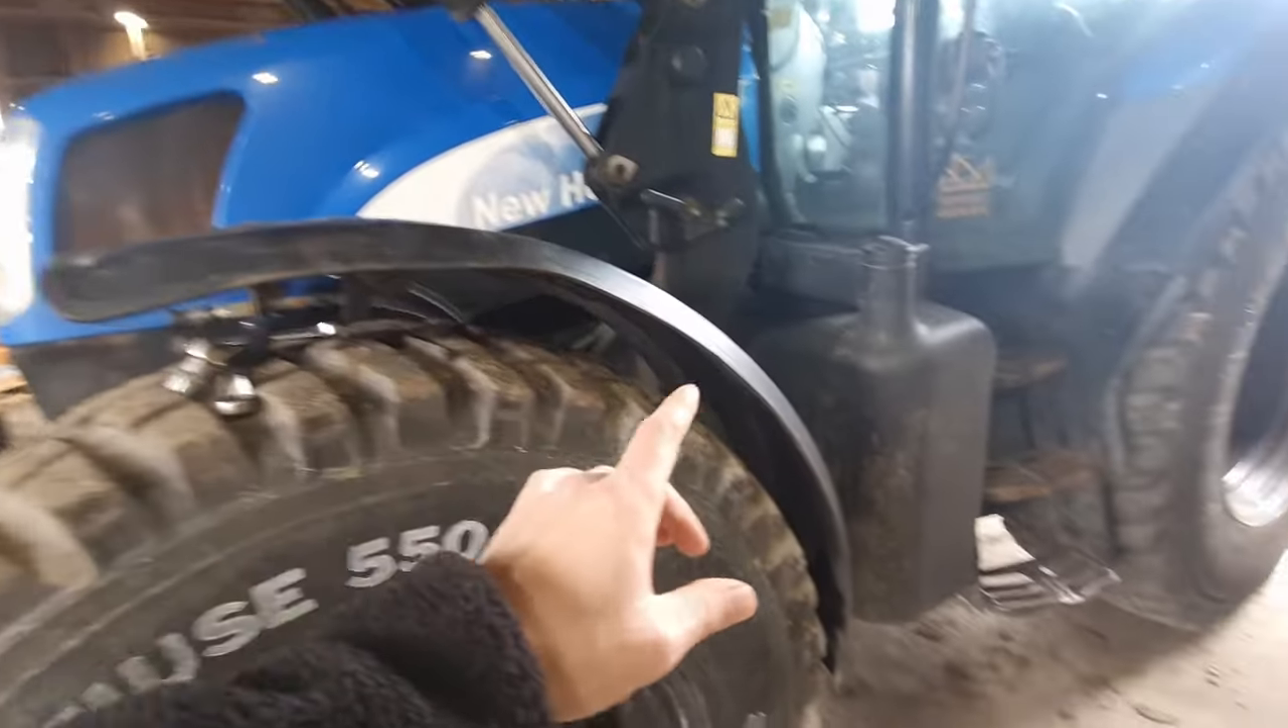The fender is on. It's wide up top there. And then it narrows down.